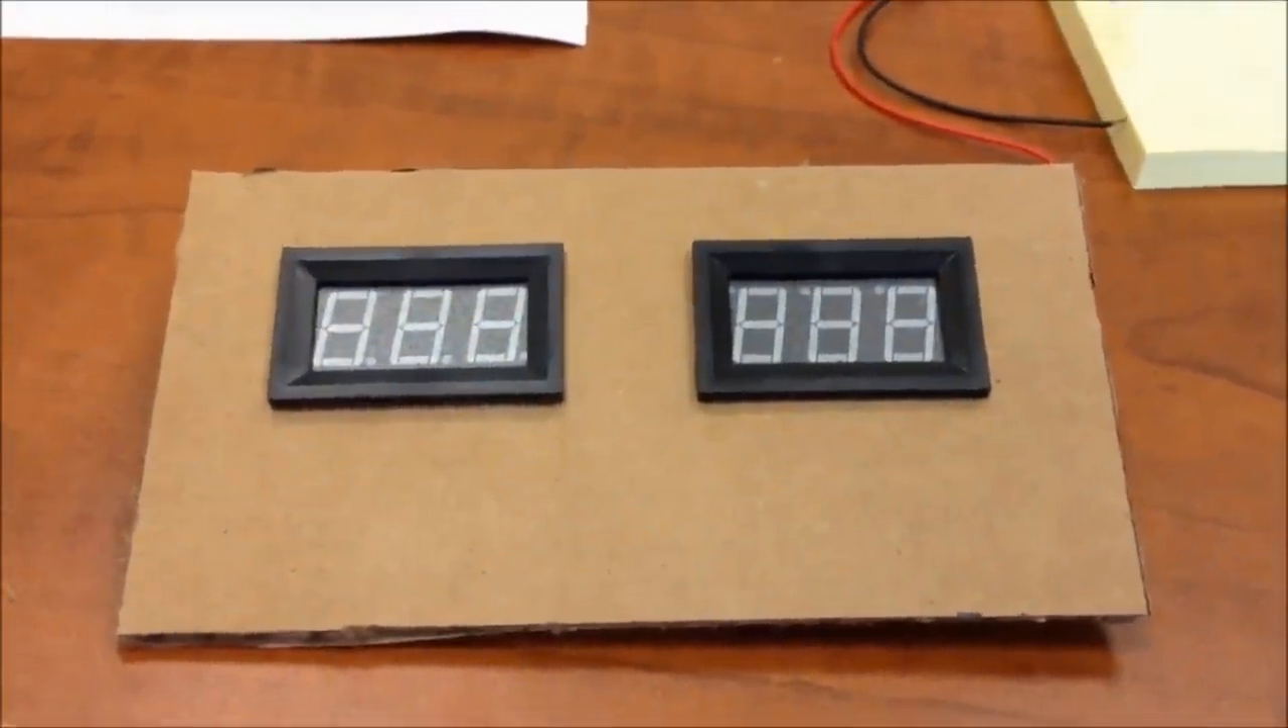So right now, as you can see, I have the two gauges, voltmeter on the left, temperature on the right, as well as I left some space below.